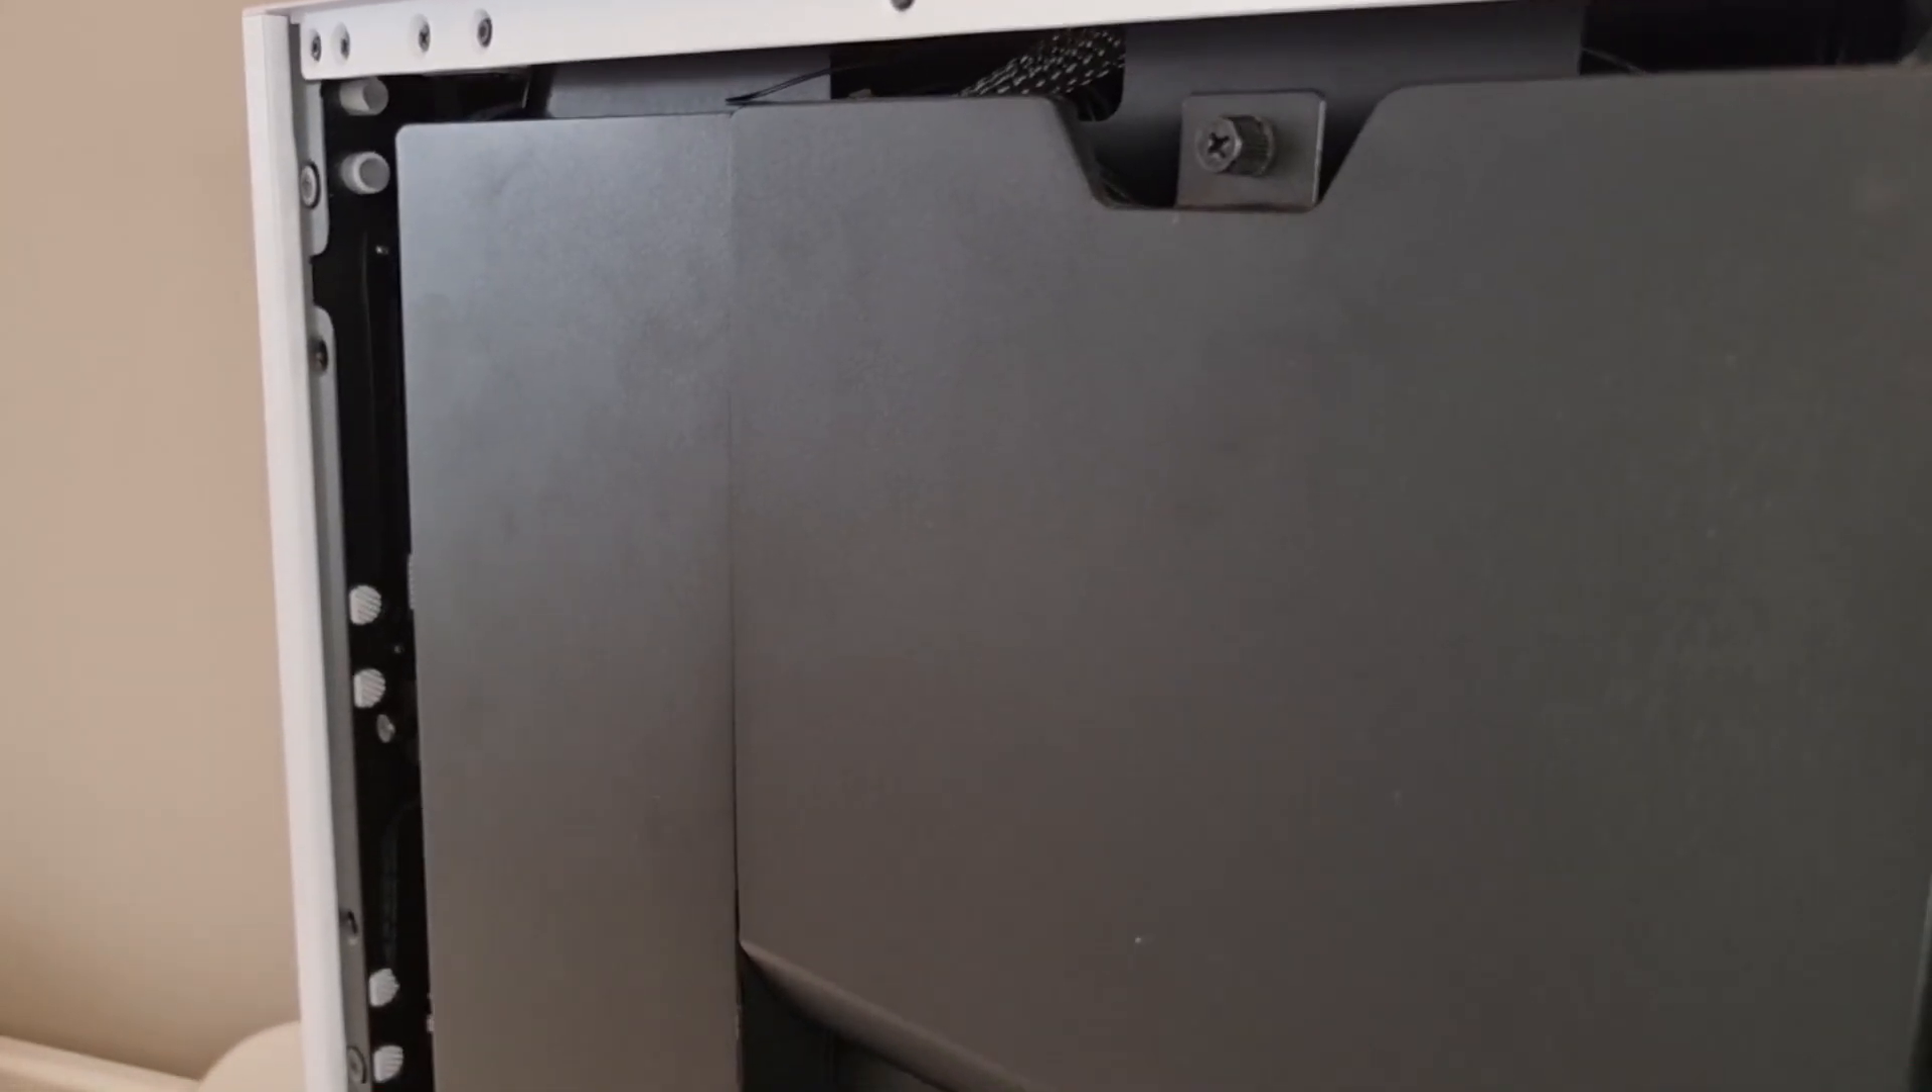Now I've put all the panels back on, hiding all the cables.